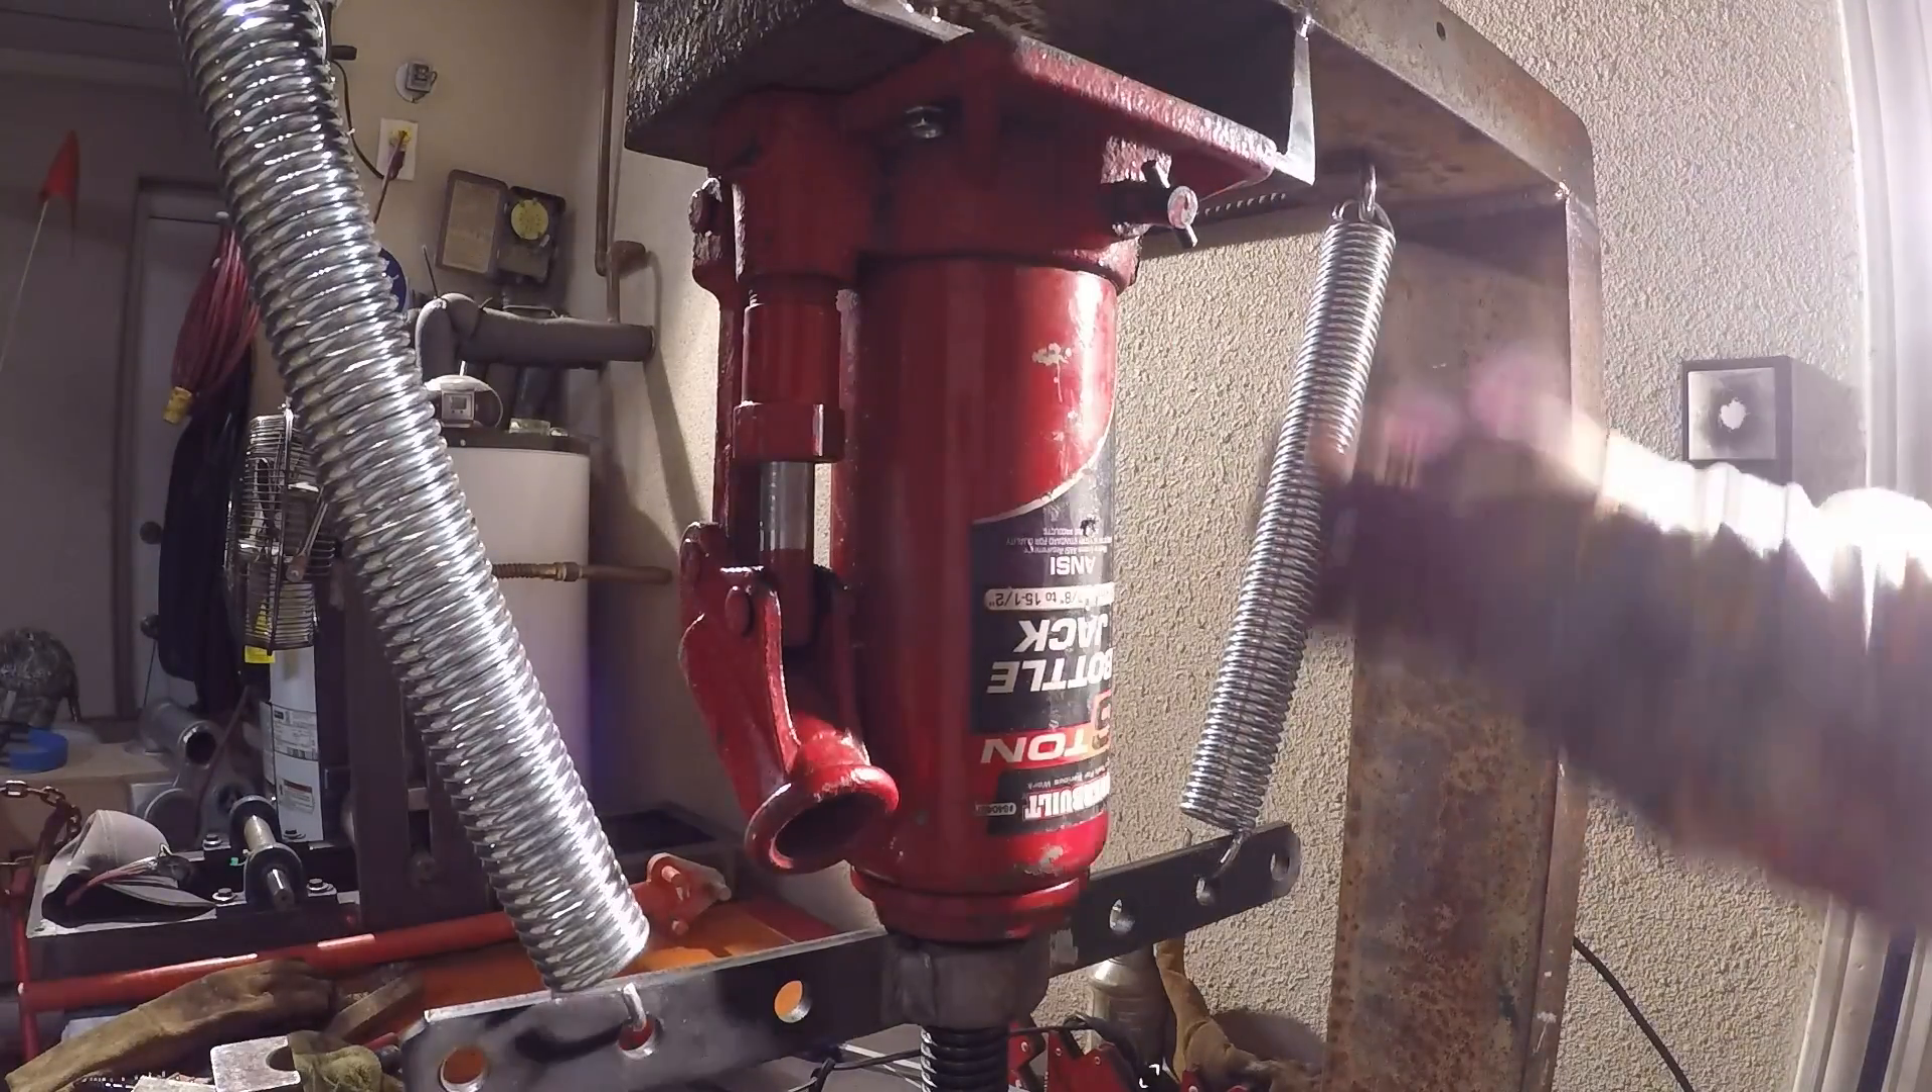Y ahorita ya instalé el gato, lo atornillé.